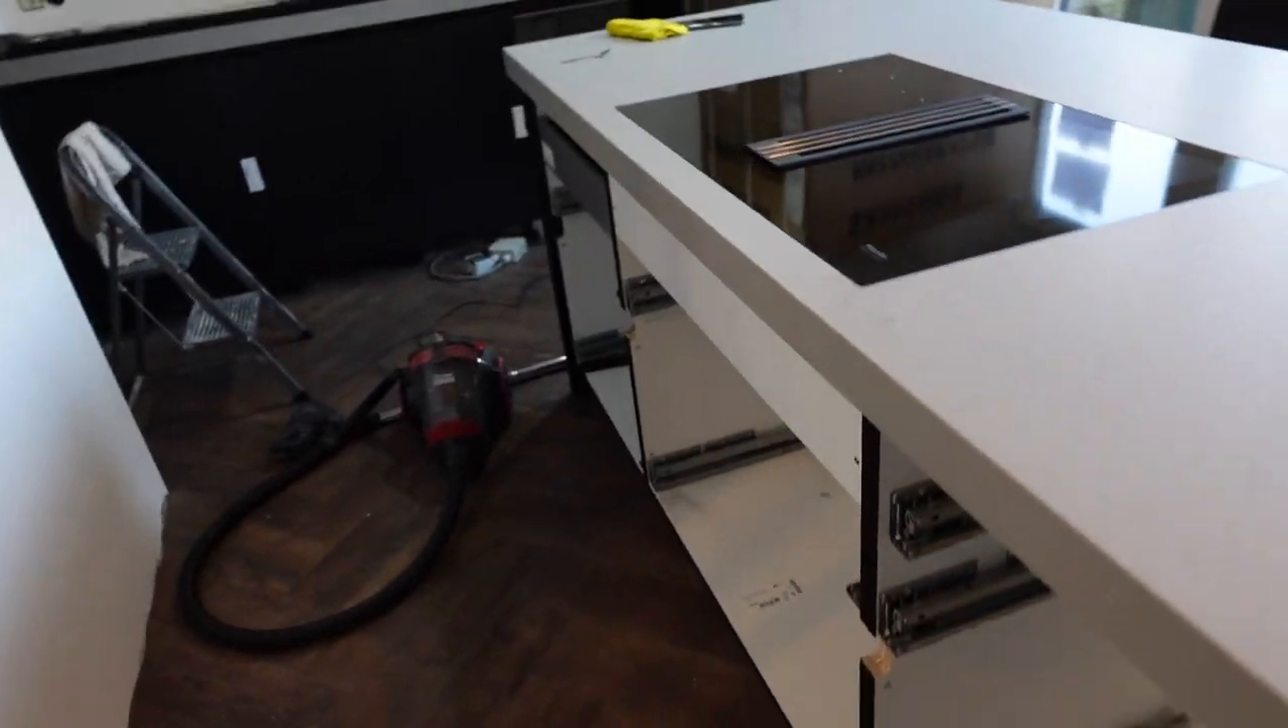En ook alle lades zitten er nog niet in.